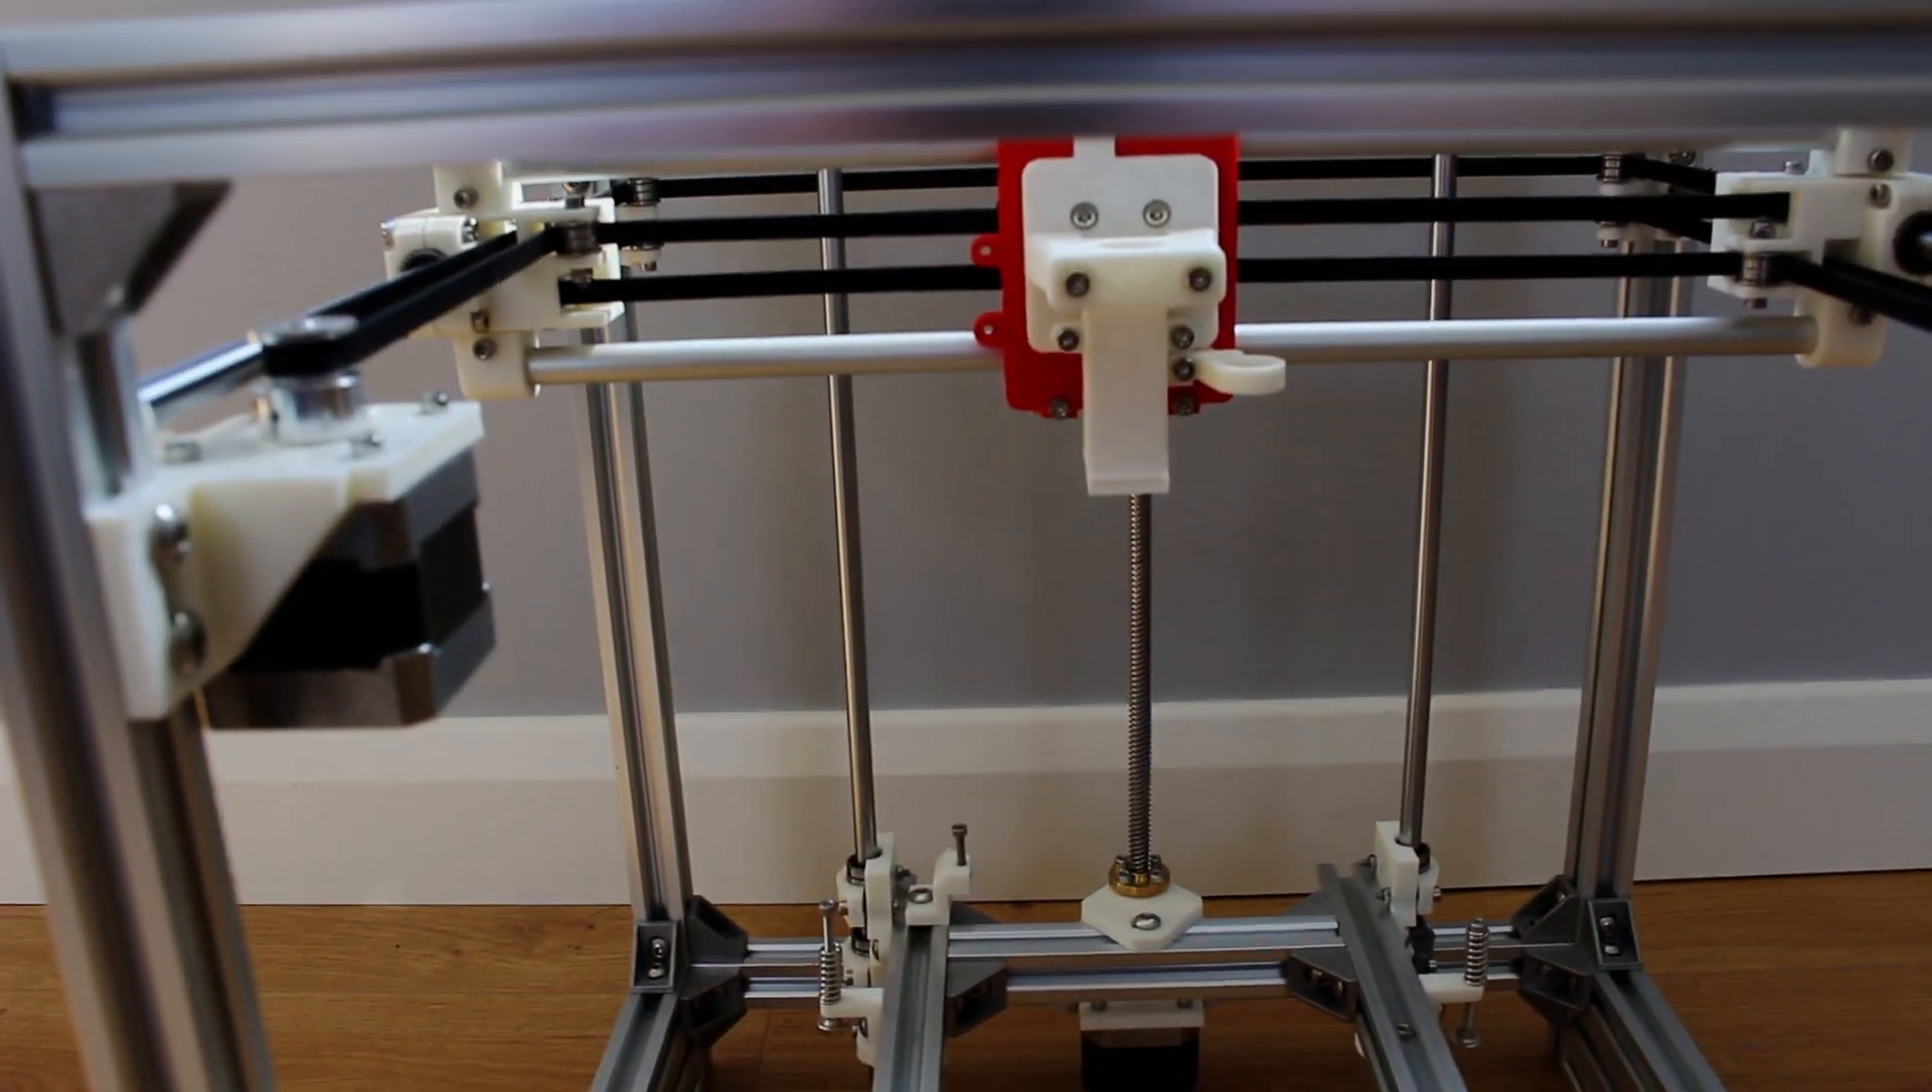Okay so we've got all the belts on now.